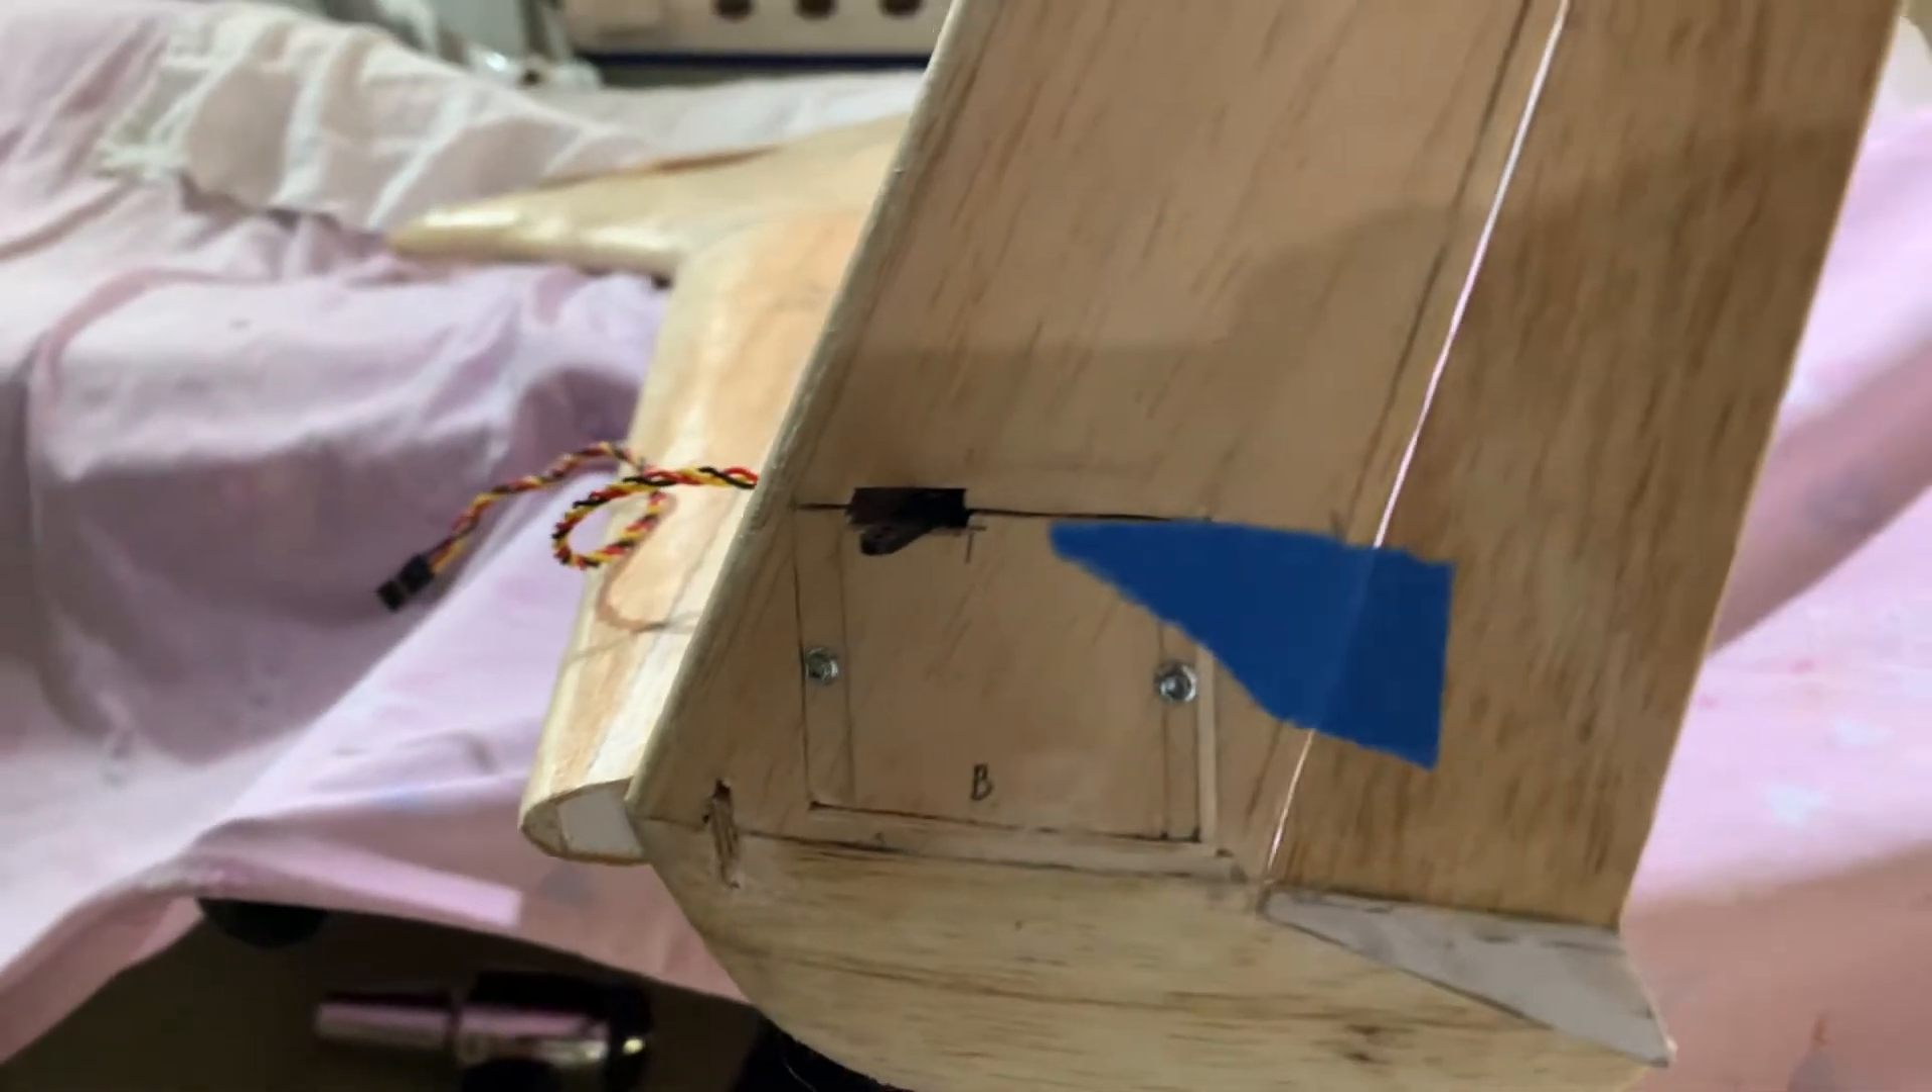The fin and the rudder is temporarily in place with some blue blue tape.